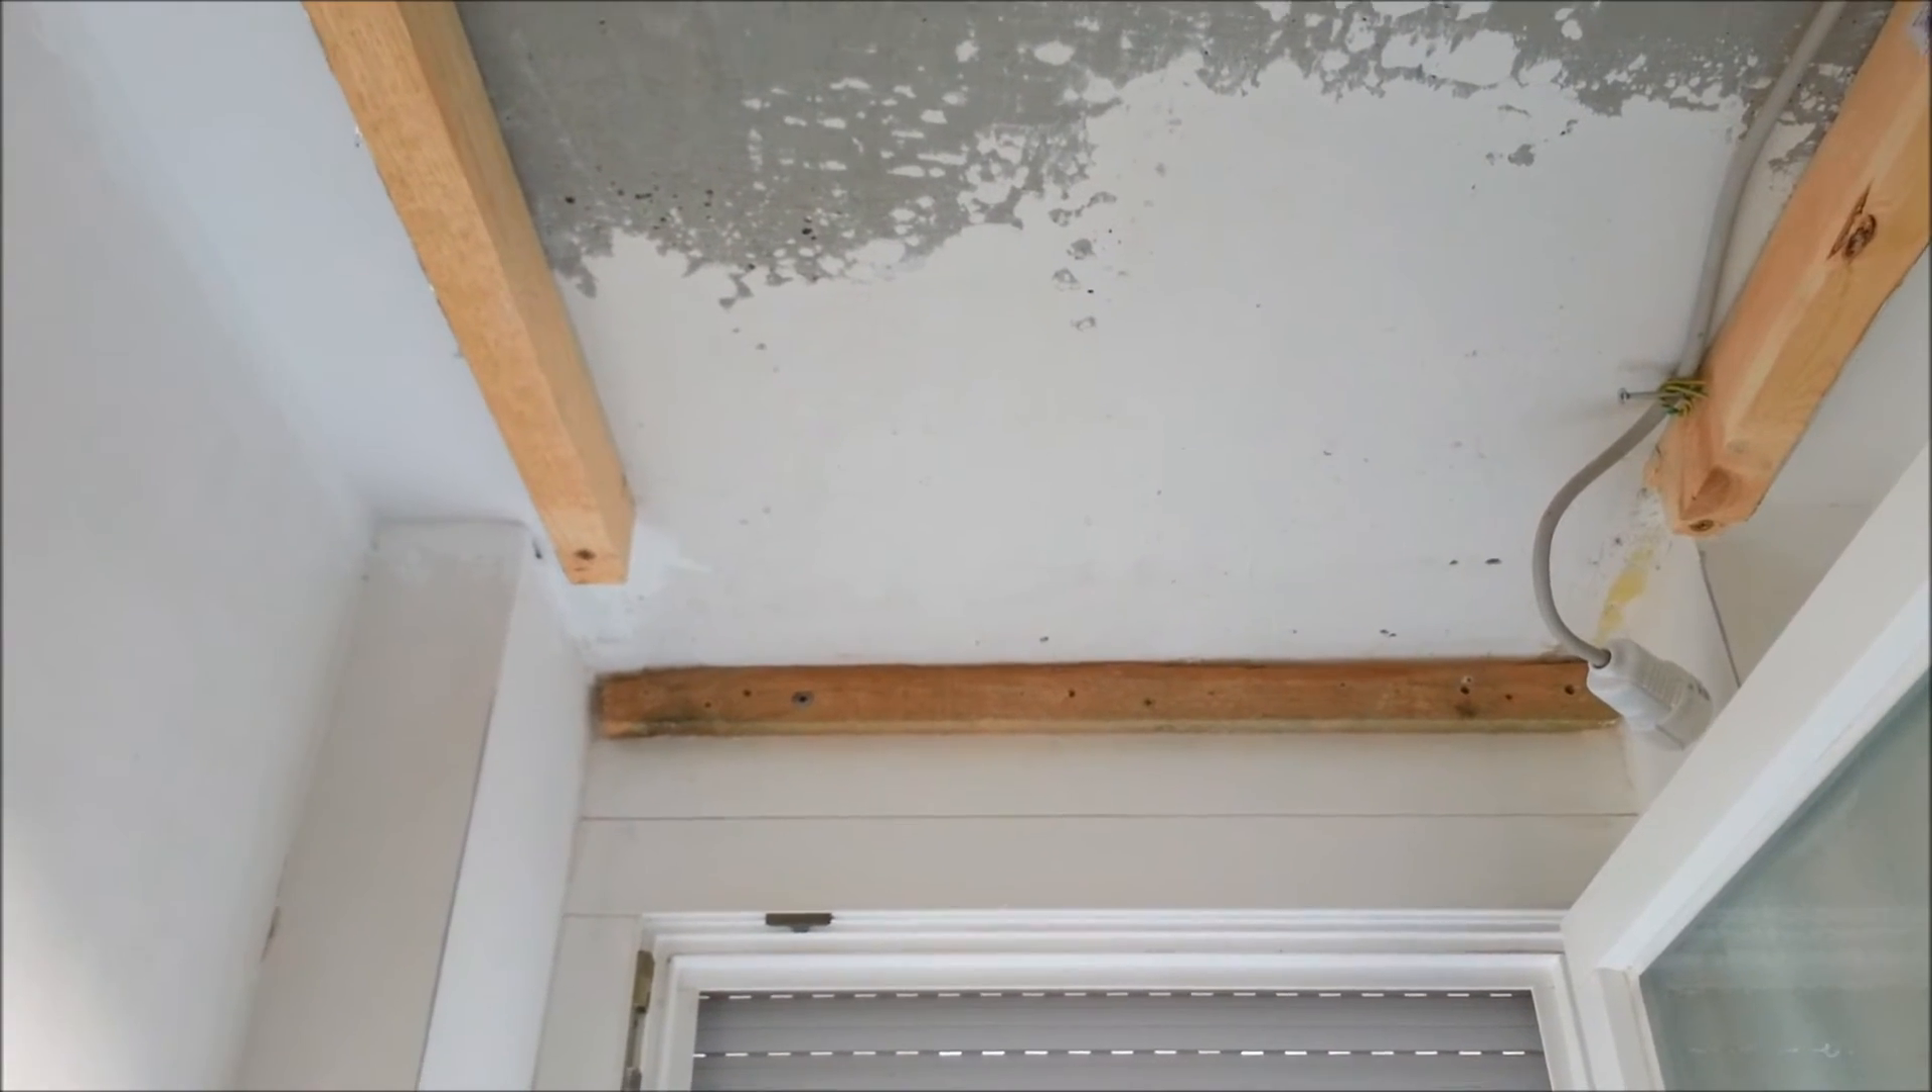Ich habe jetzt vorne im Bereich des Fensters habe ich nochmal eine kleine Platte herangeschraubt, wo ich dann die Platte auch befestigen kann.